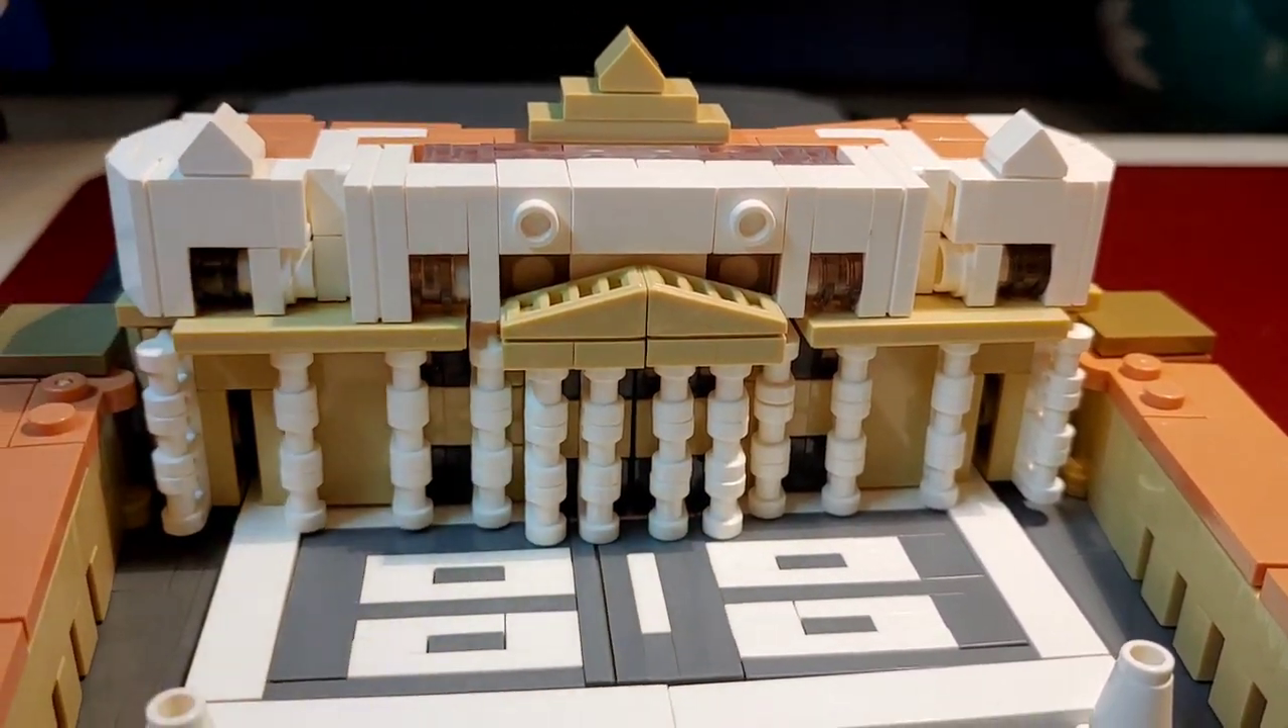Step 319. I just have completed the facade of St. Peter's Basilica.